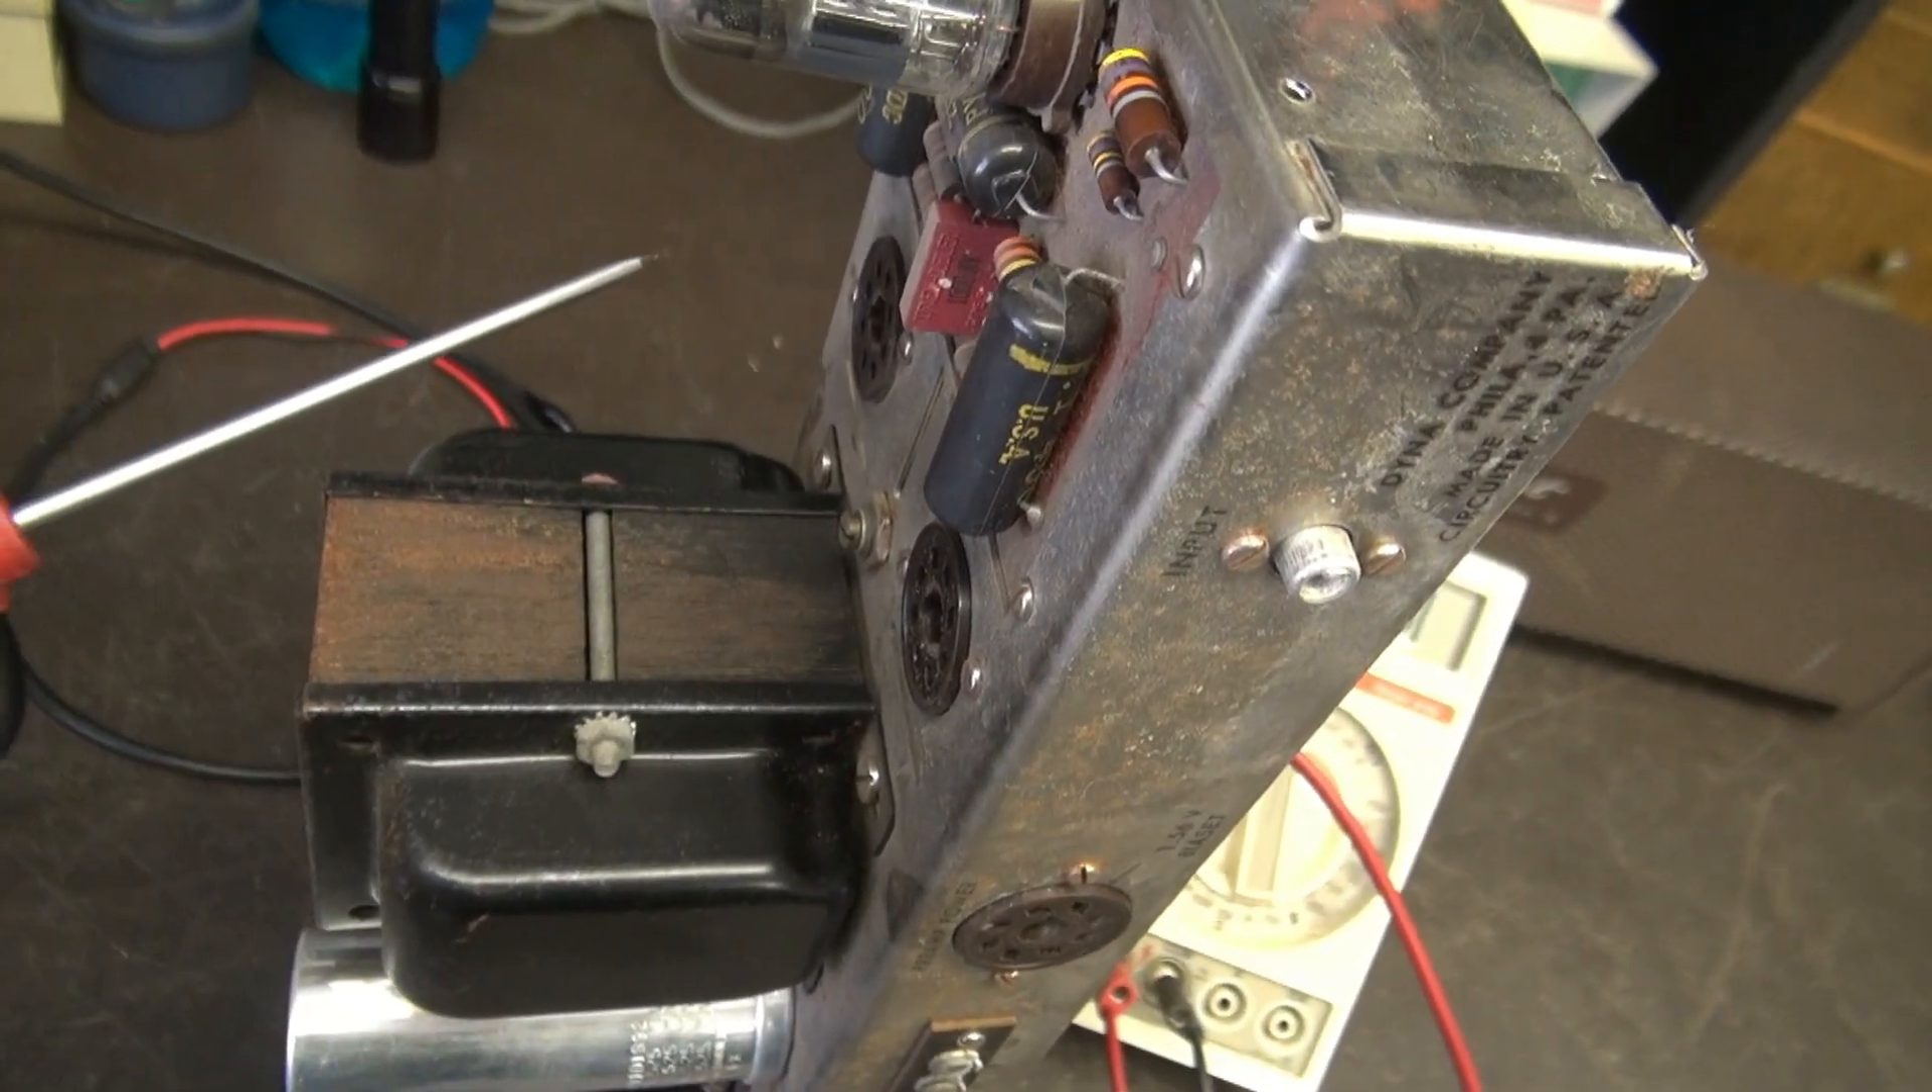So you can see I still don't have the output tubes in.